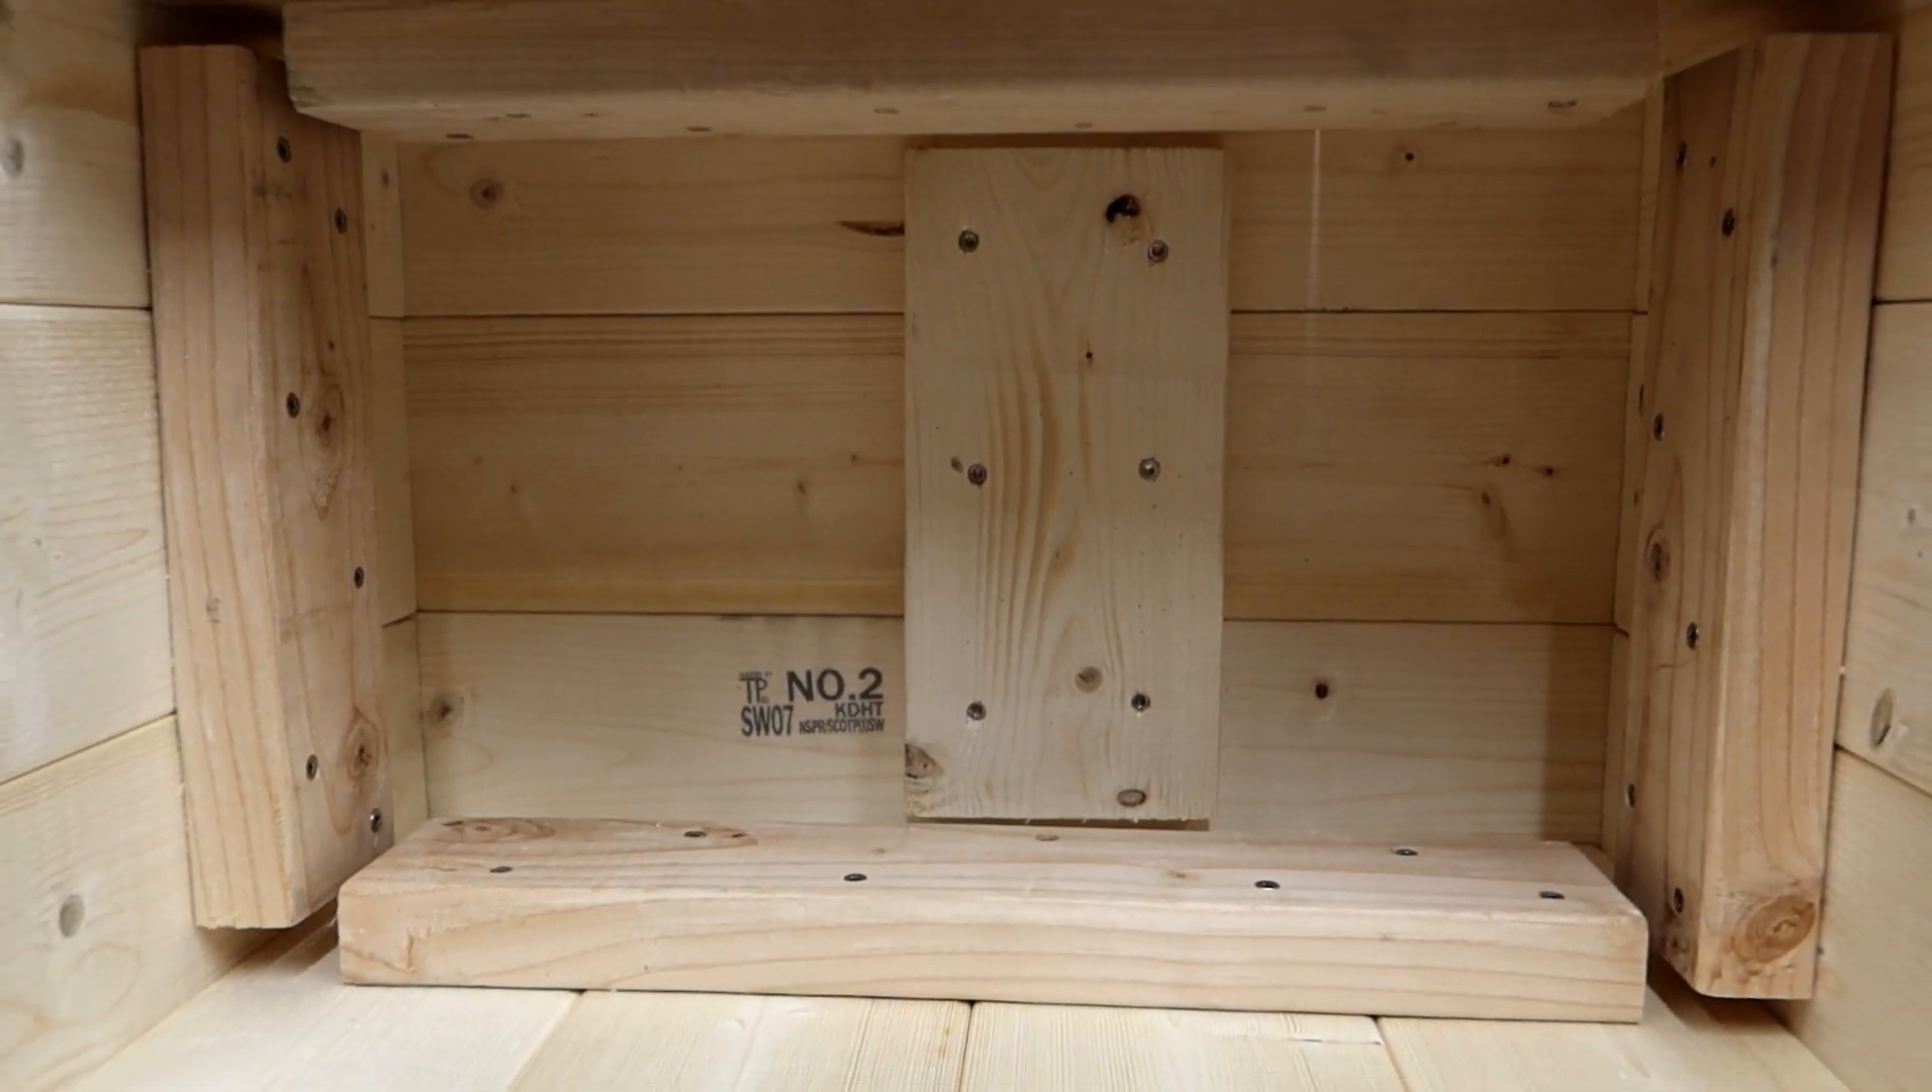Basically, I've got backing pieces on each of the walls and on the roof to provide adequate strength so that the wood doesn't warp over time and stuff like that.